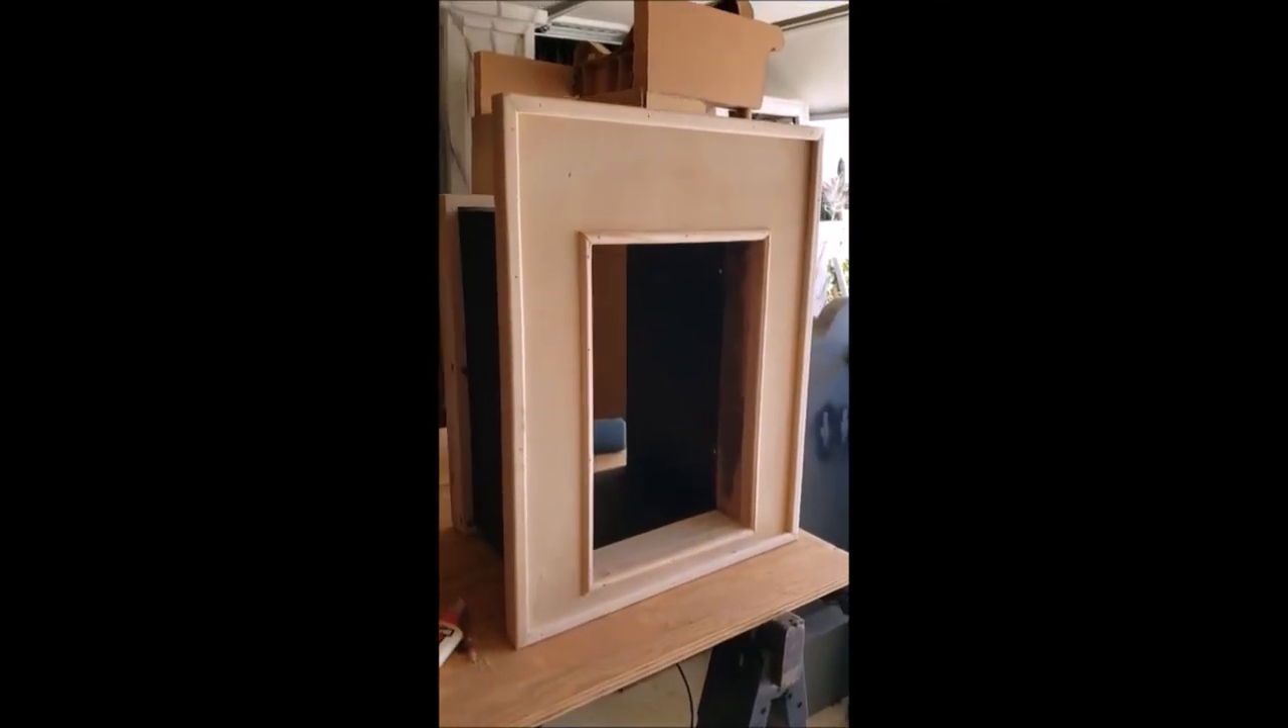All right I got the uh face board on and I threw on some trim that I had laying around.